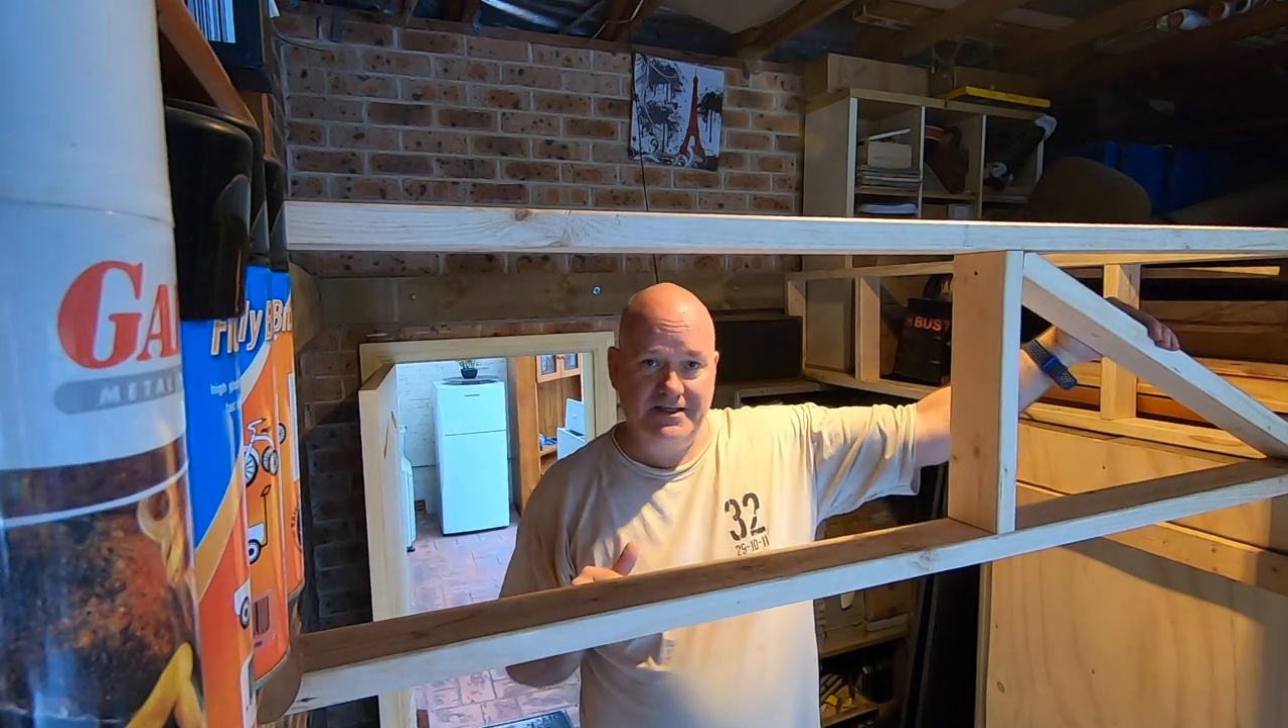So I've got this cross brace in here, which makes it really solid, rigid.